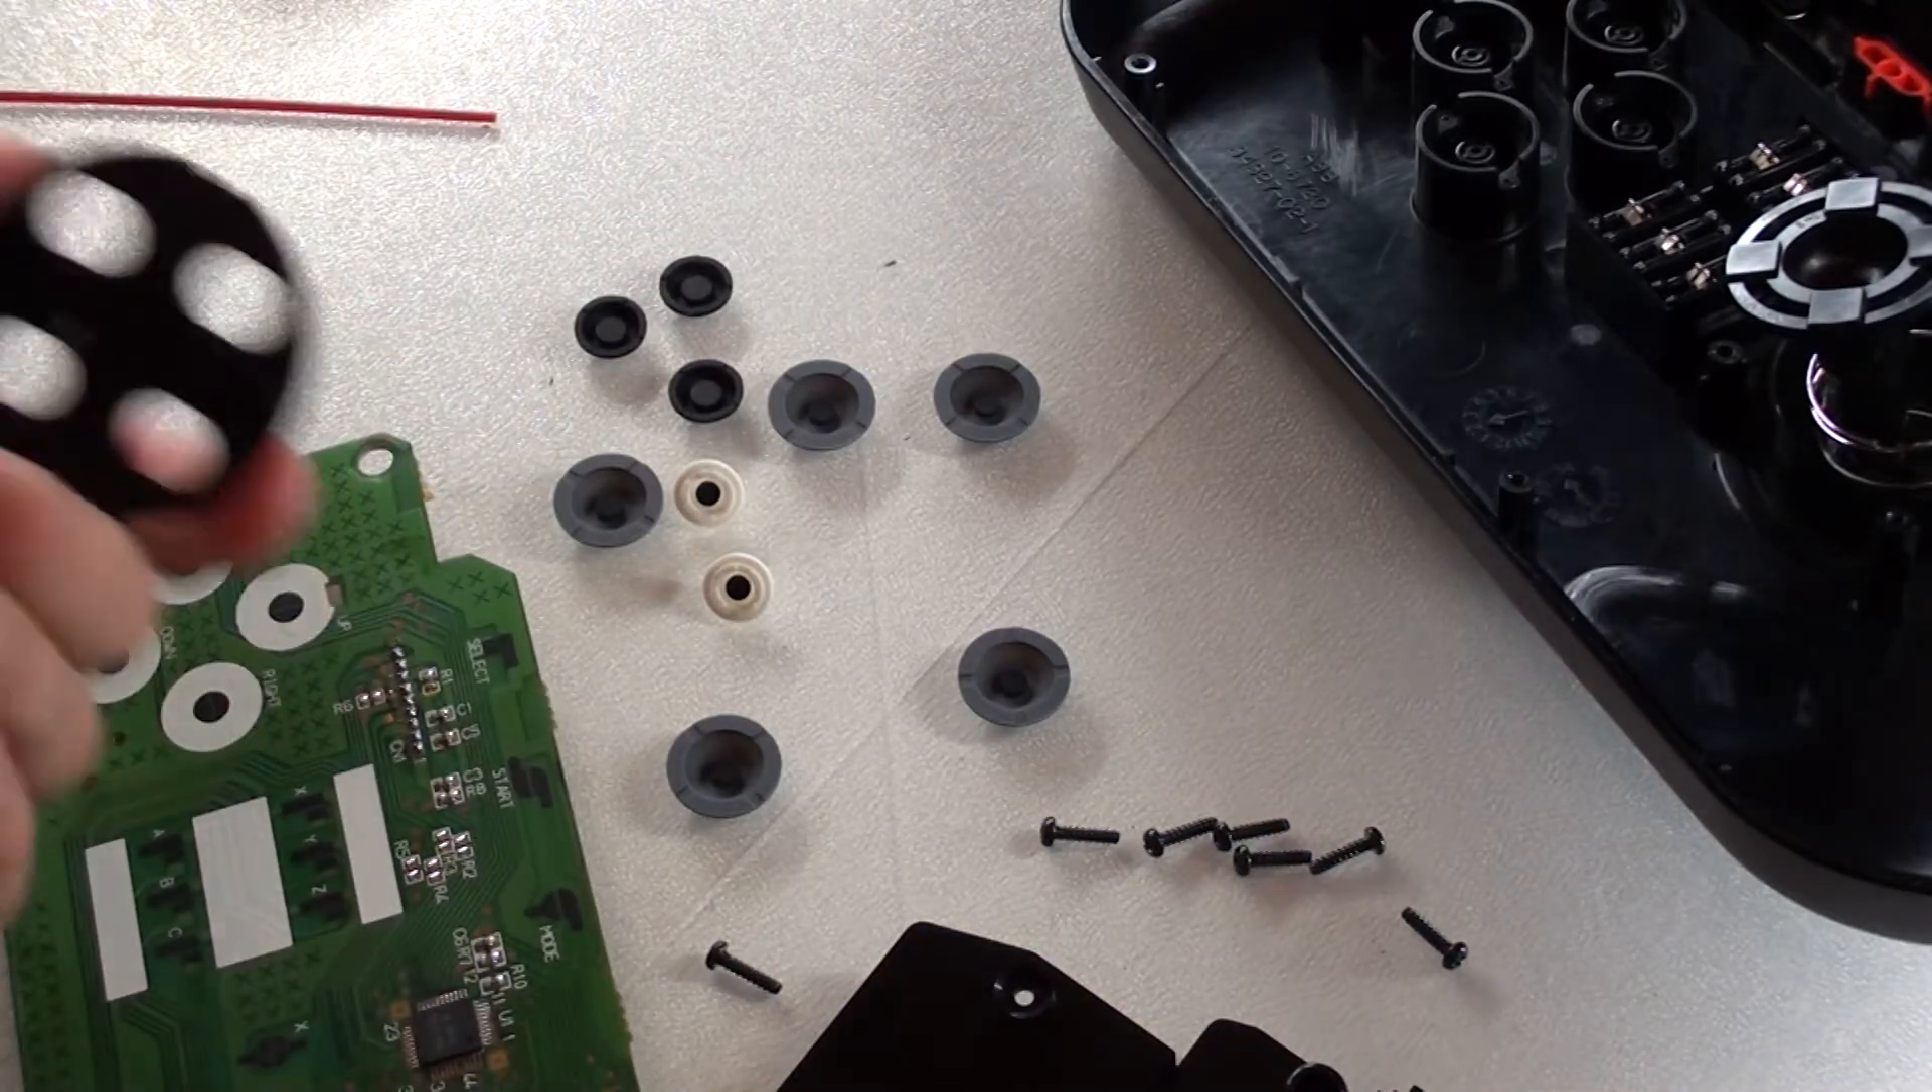Hier müssen noch diese Pads befestigt werden für den Joystick.